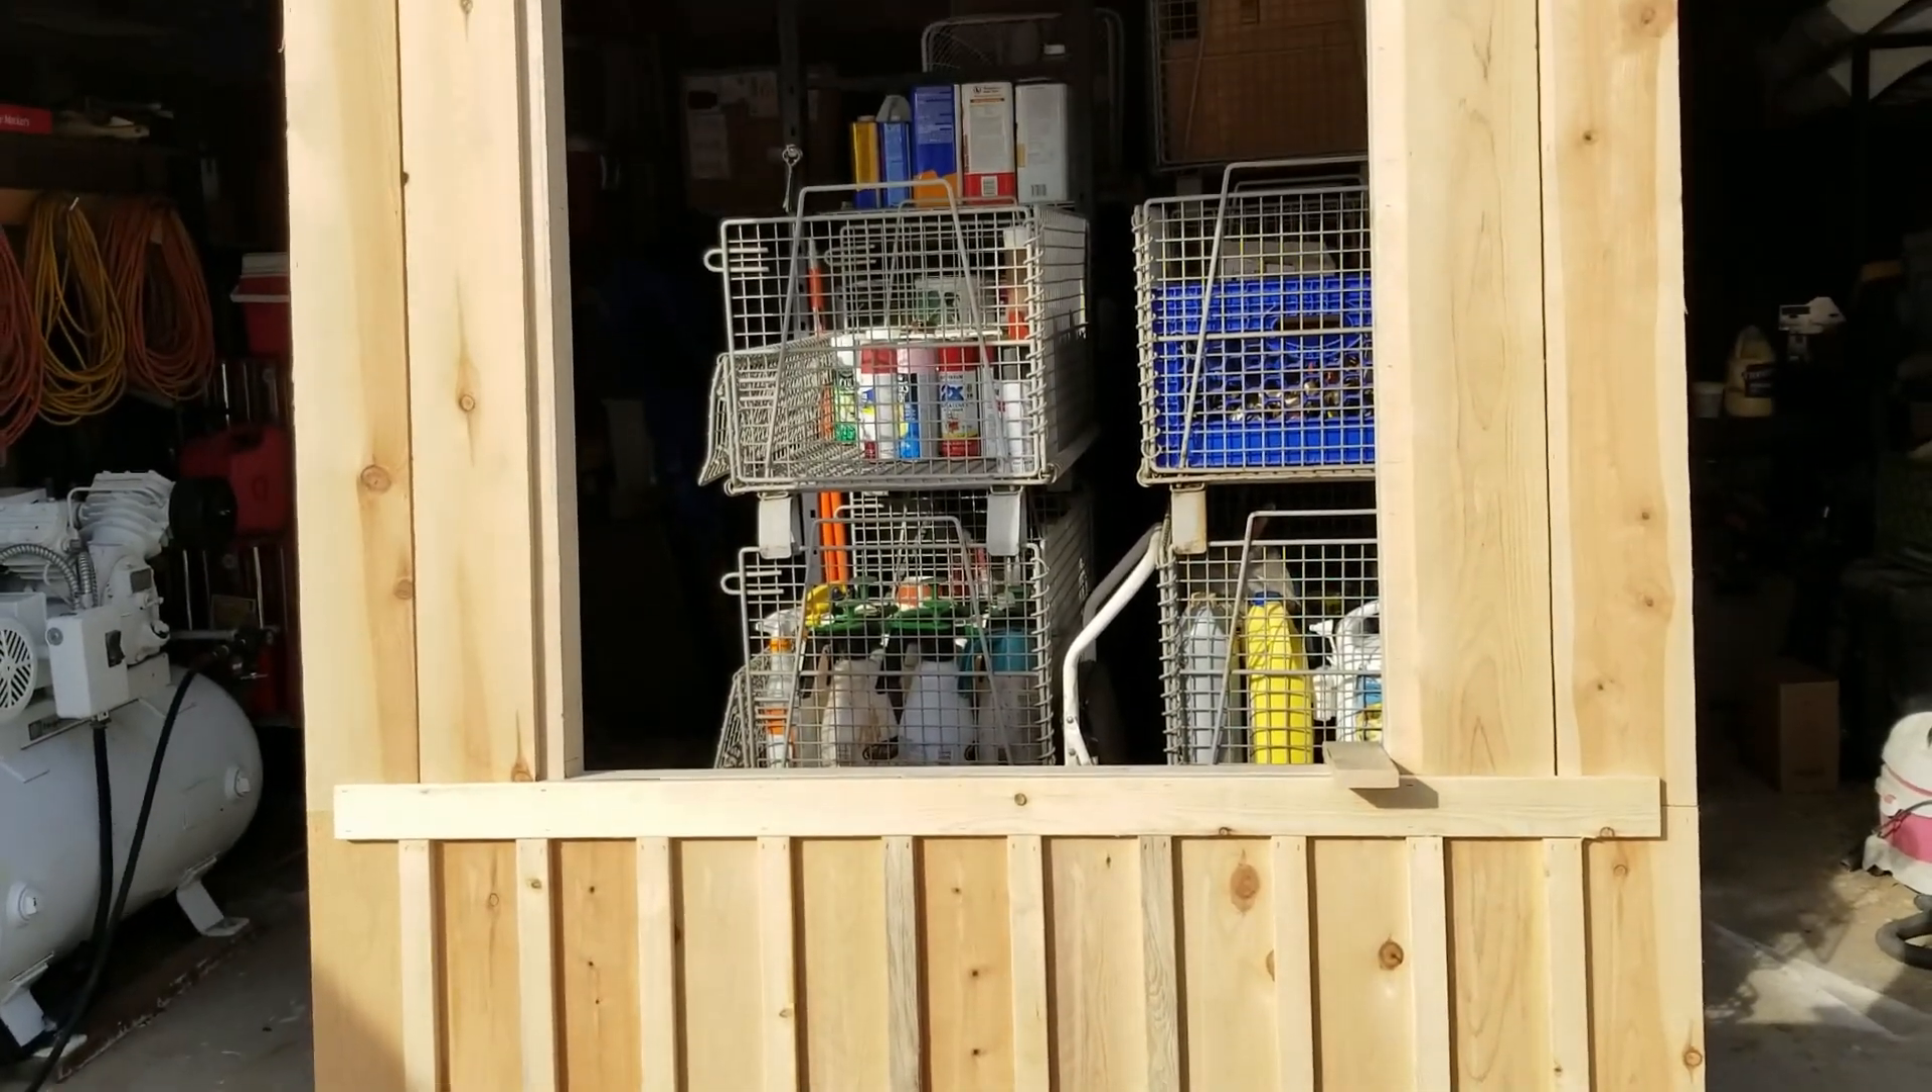I got a one by three trim here underneath where the countertop will go.